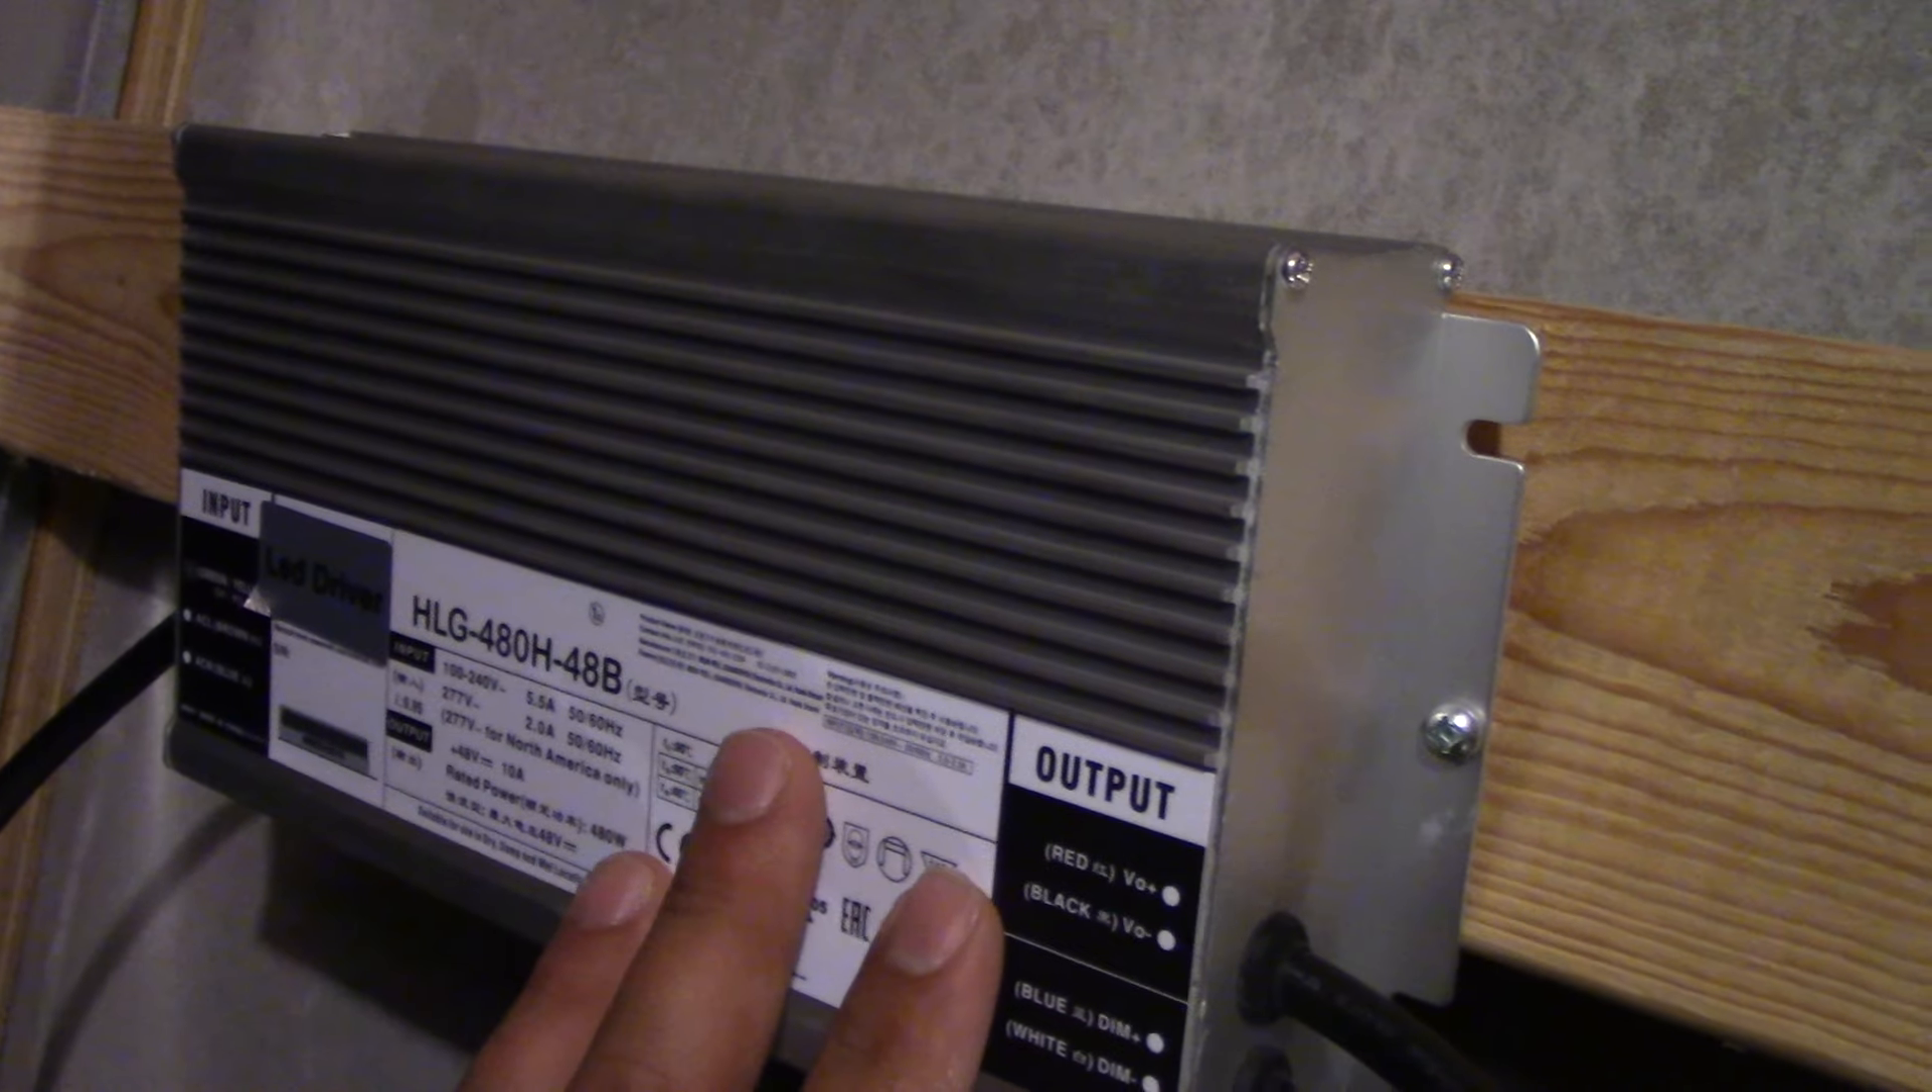What I've done so far is I've mounted the driver outside on the wall on a piece of wood.